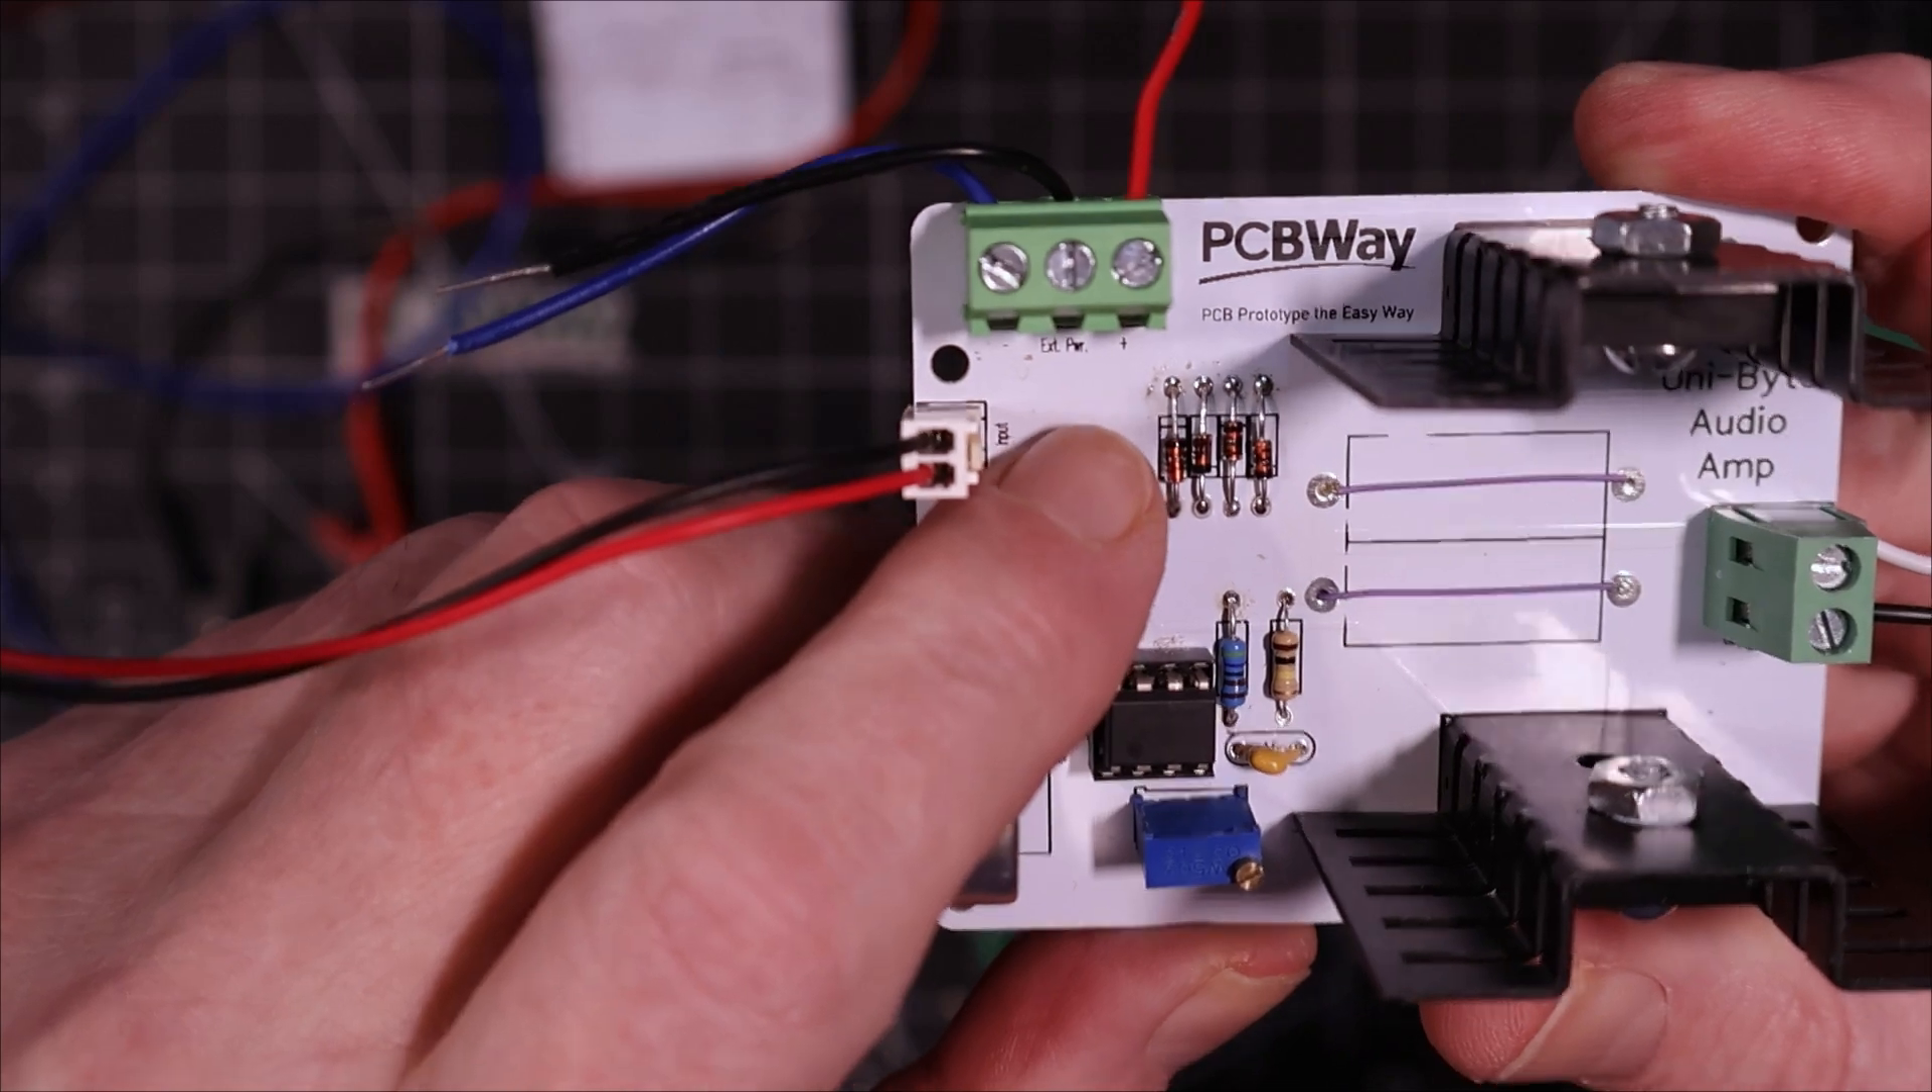Now you can see in there we've got all four diodes in.